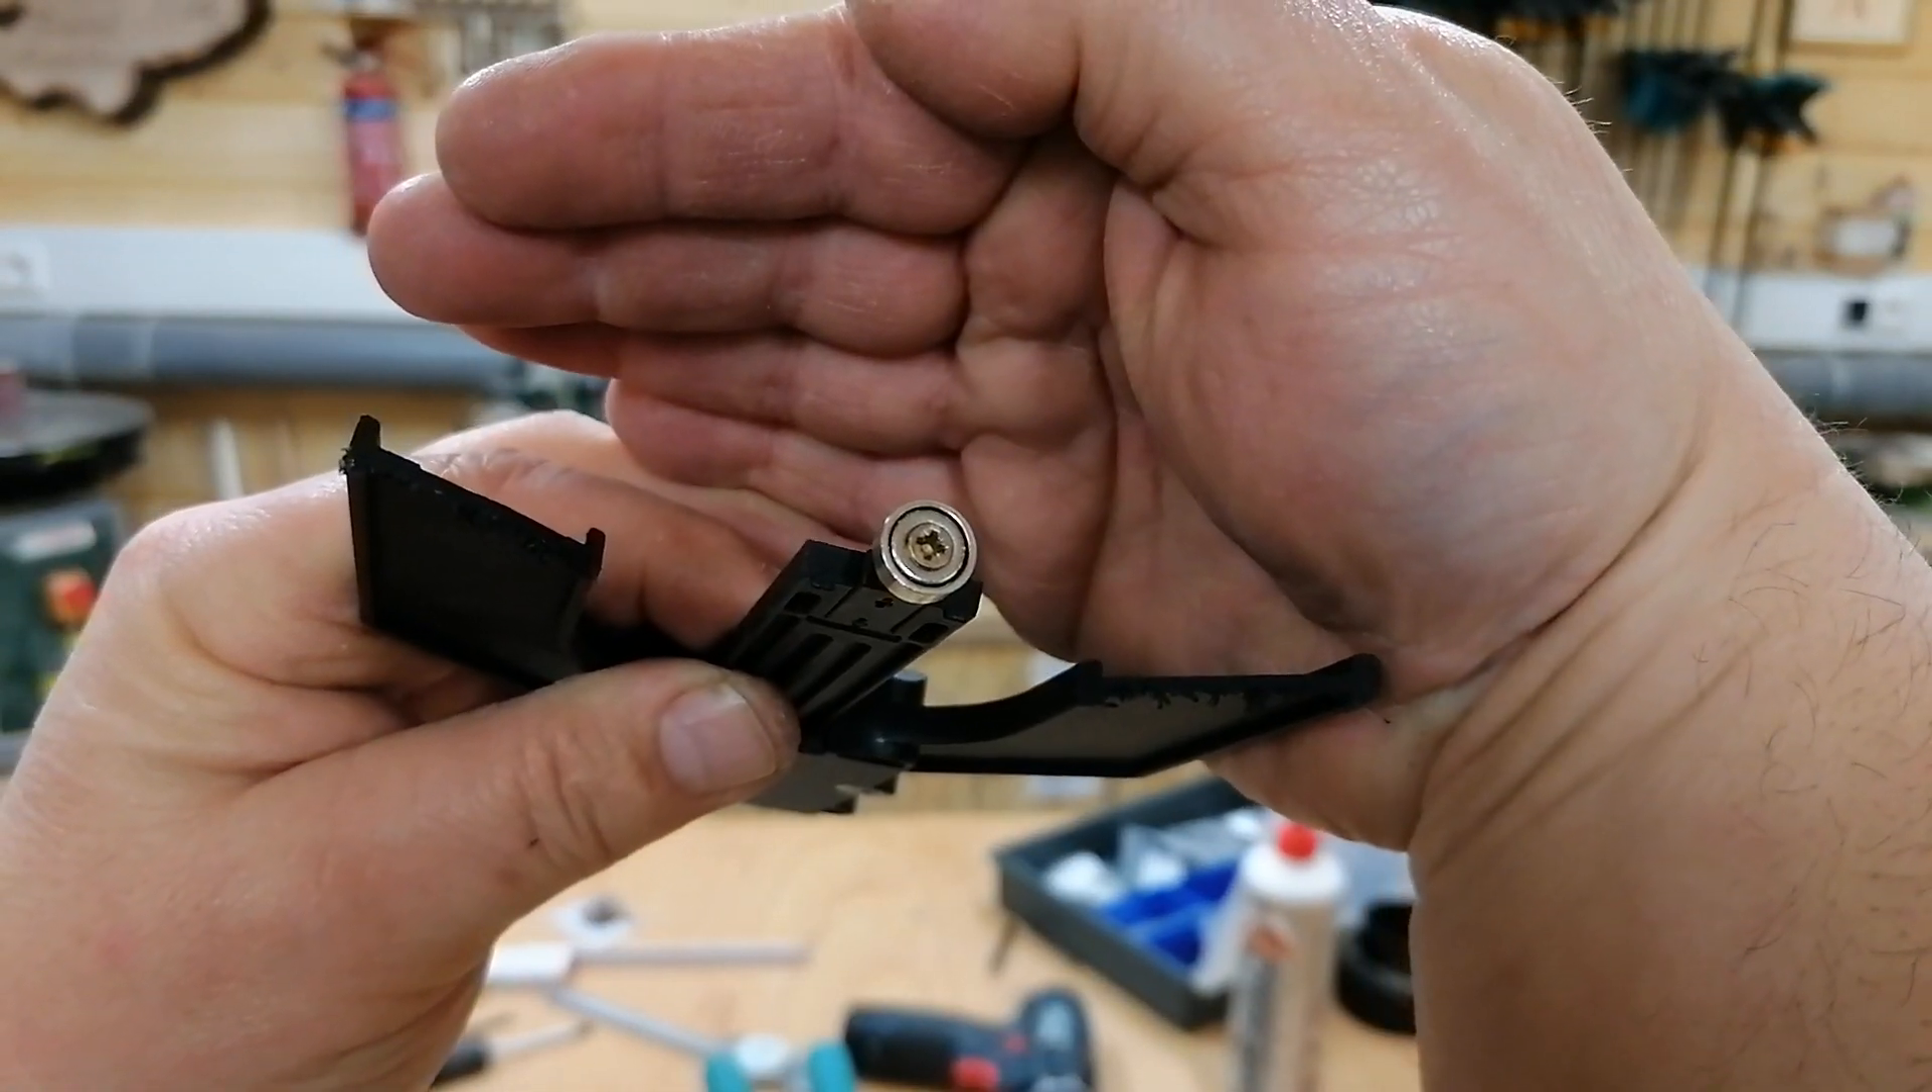Ich habe jetzt praktisch den Magneten praktisch in diesen Tonnen reingeschraubt.